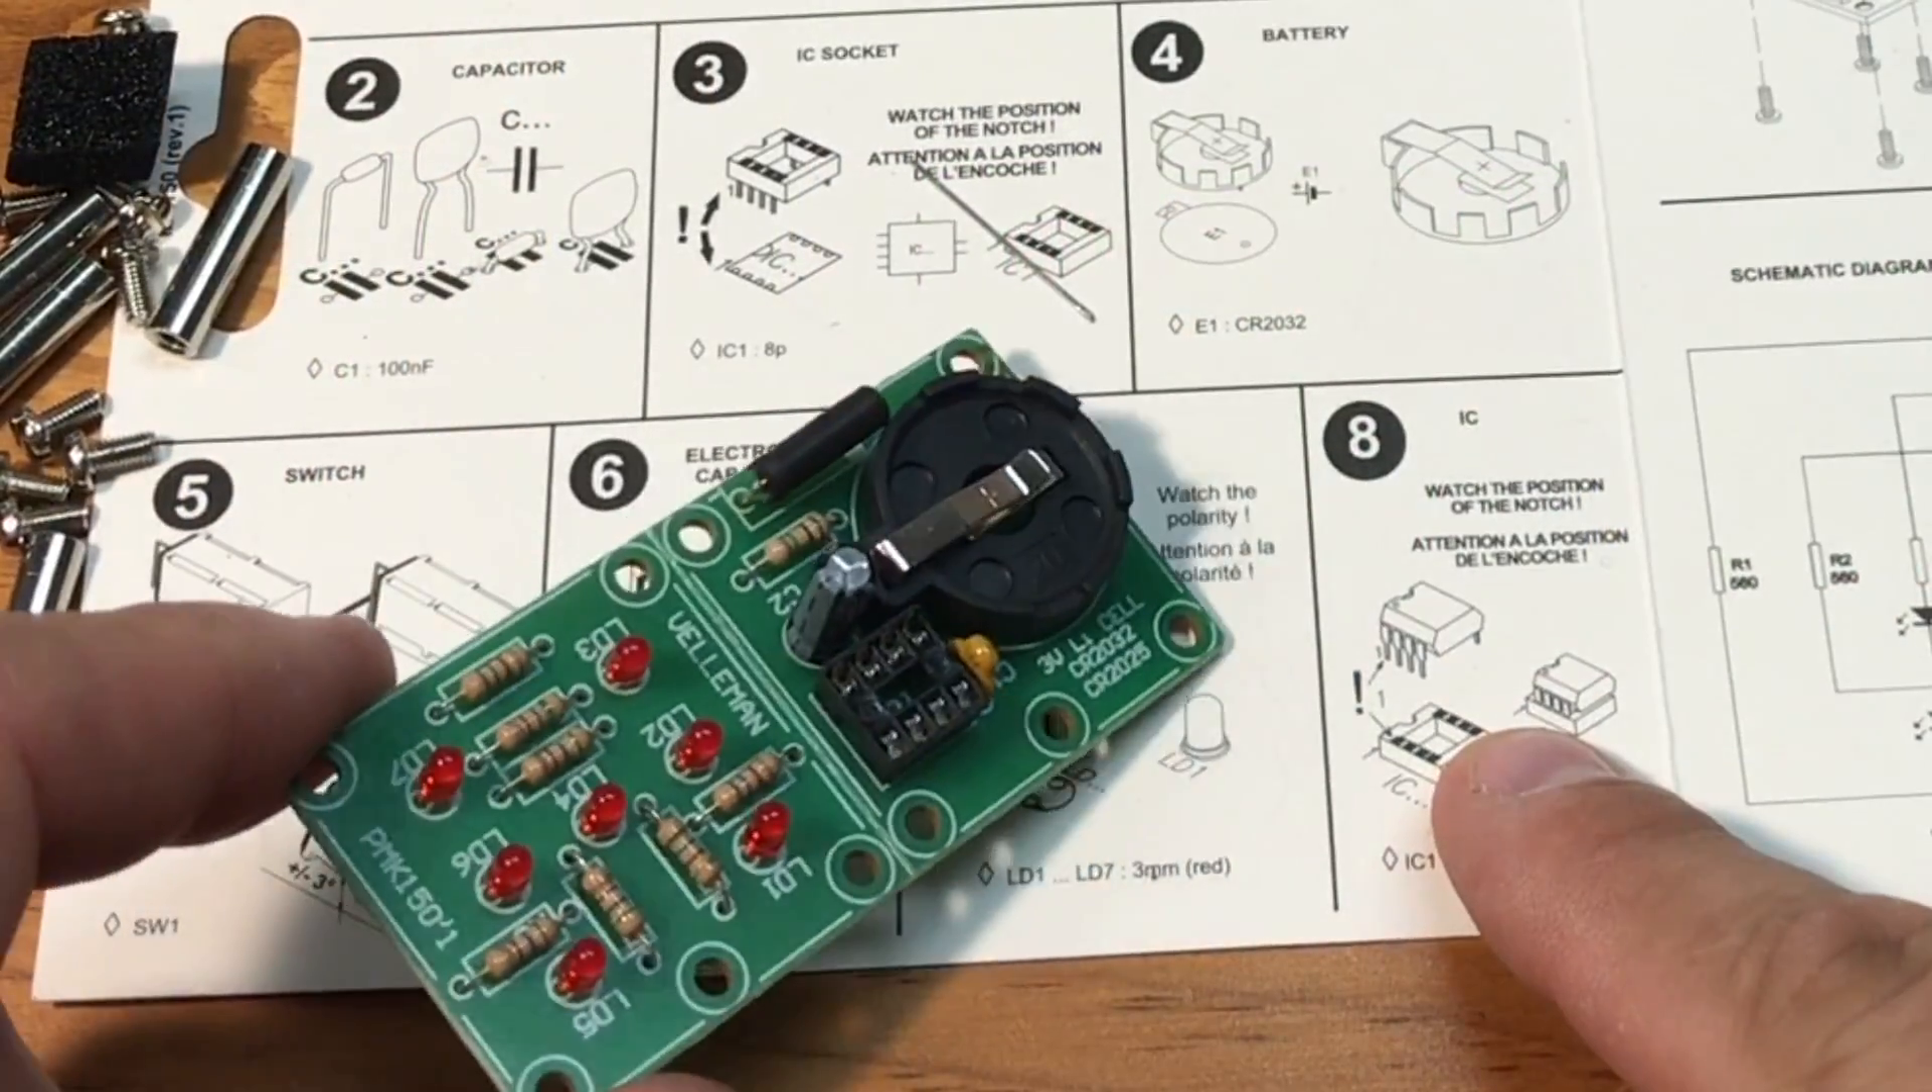So here it is all put together other than the microcontroller.